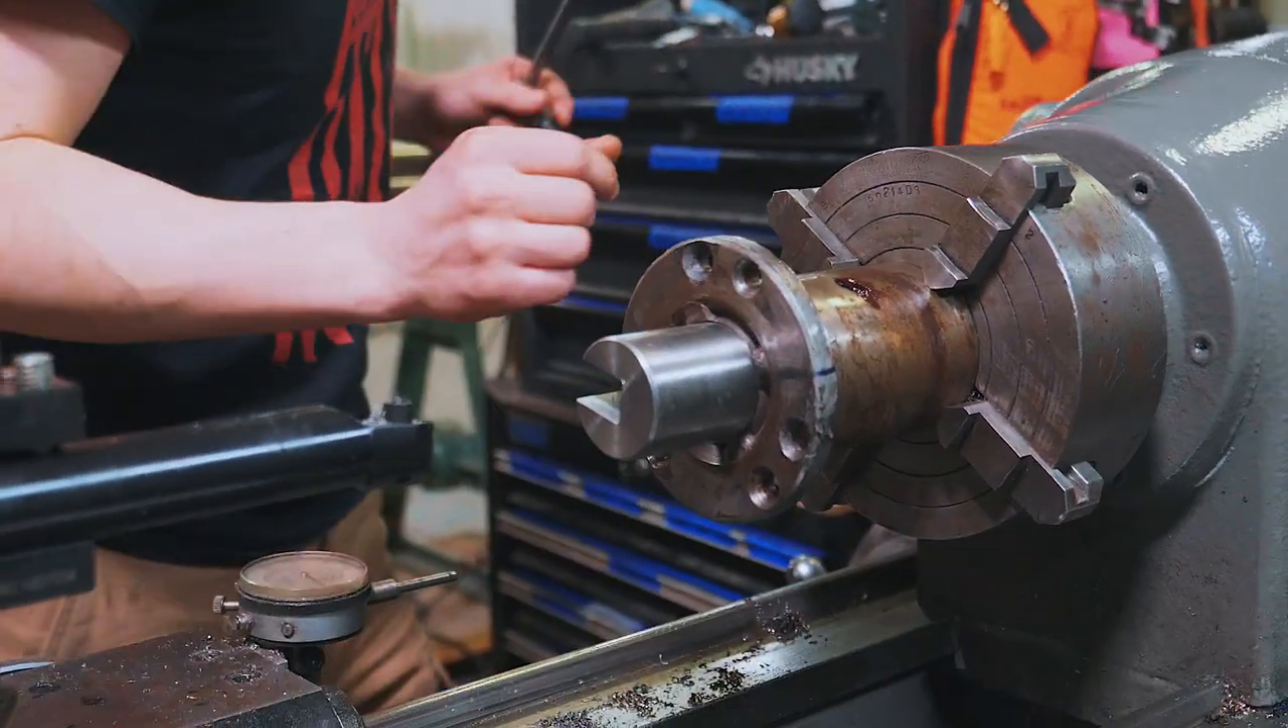We got ourselves one glorious shaft in one accurate hole.